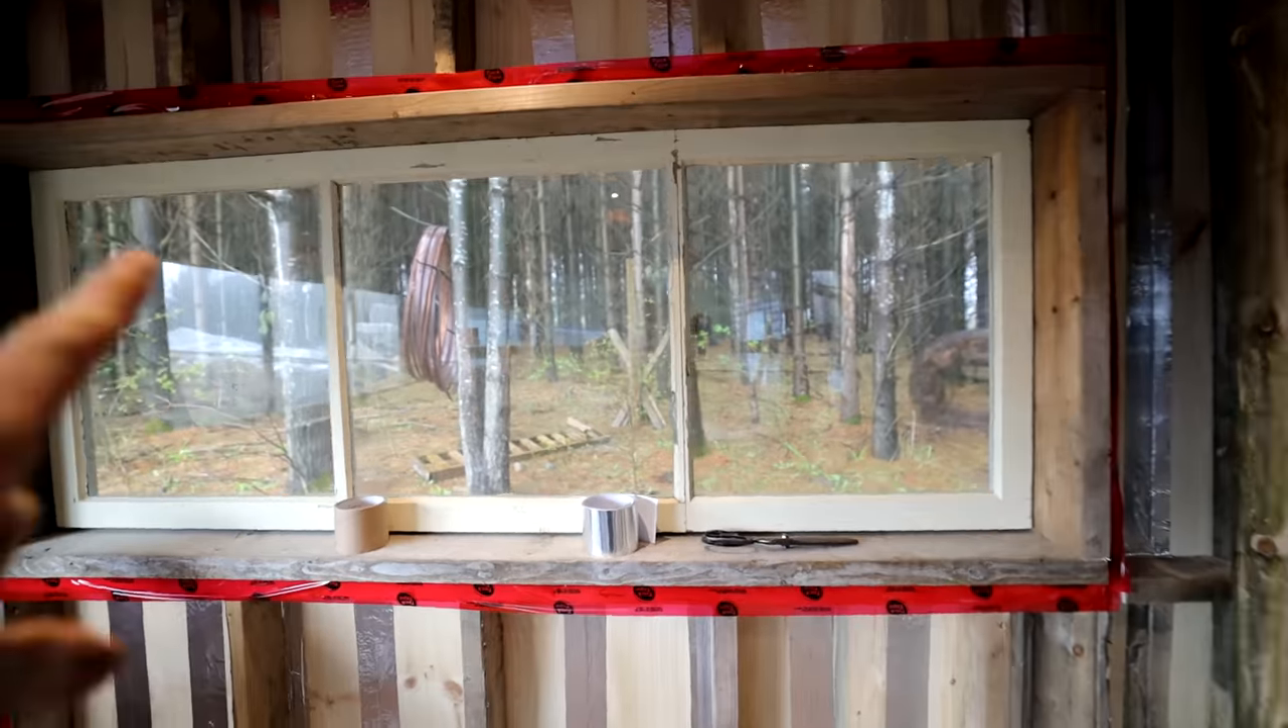Alright, we've got it all air sealed now. We've got all our tuck tape around our seams.